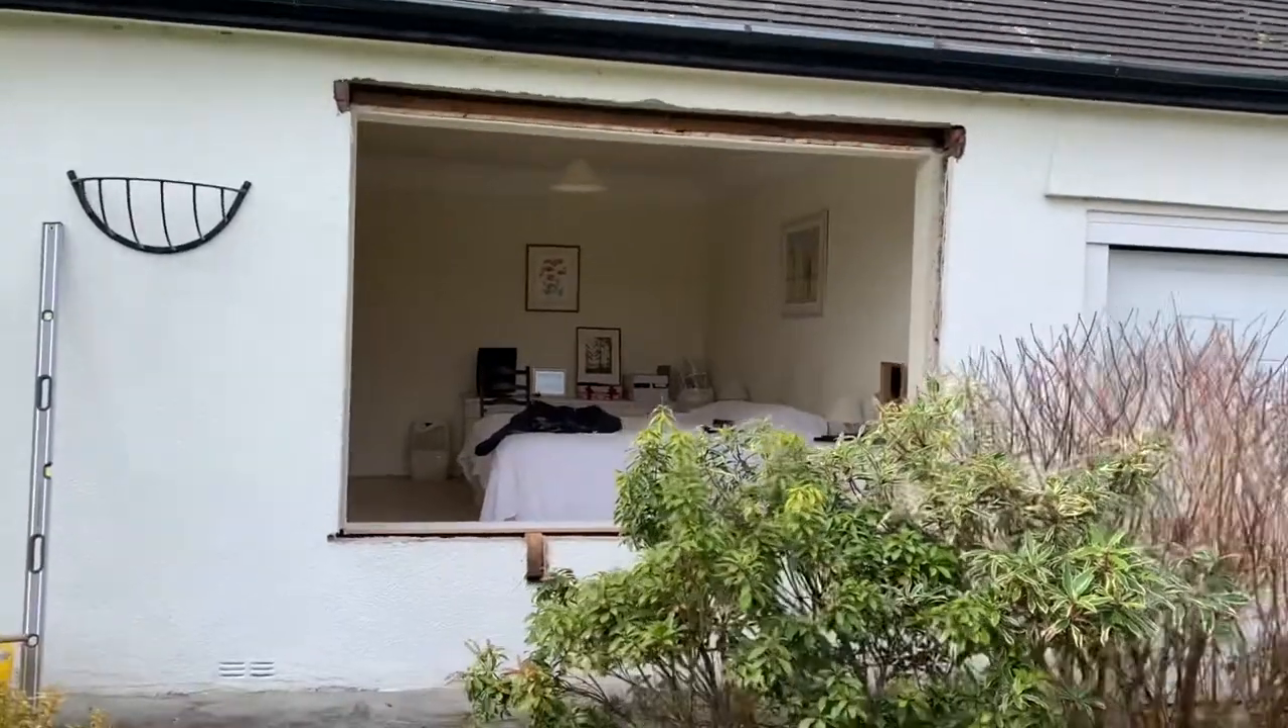That's the window out now, all prepped ready for the new residence 9 window.